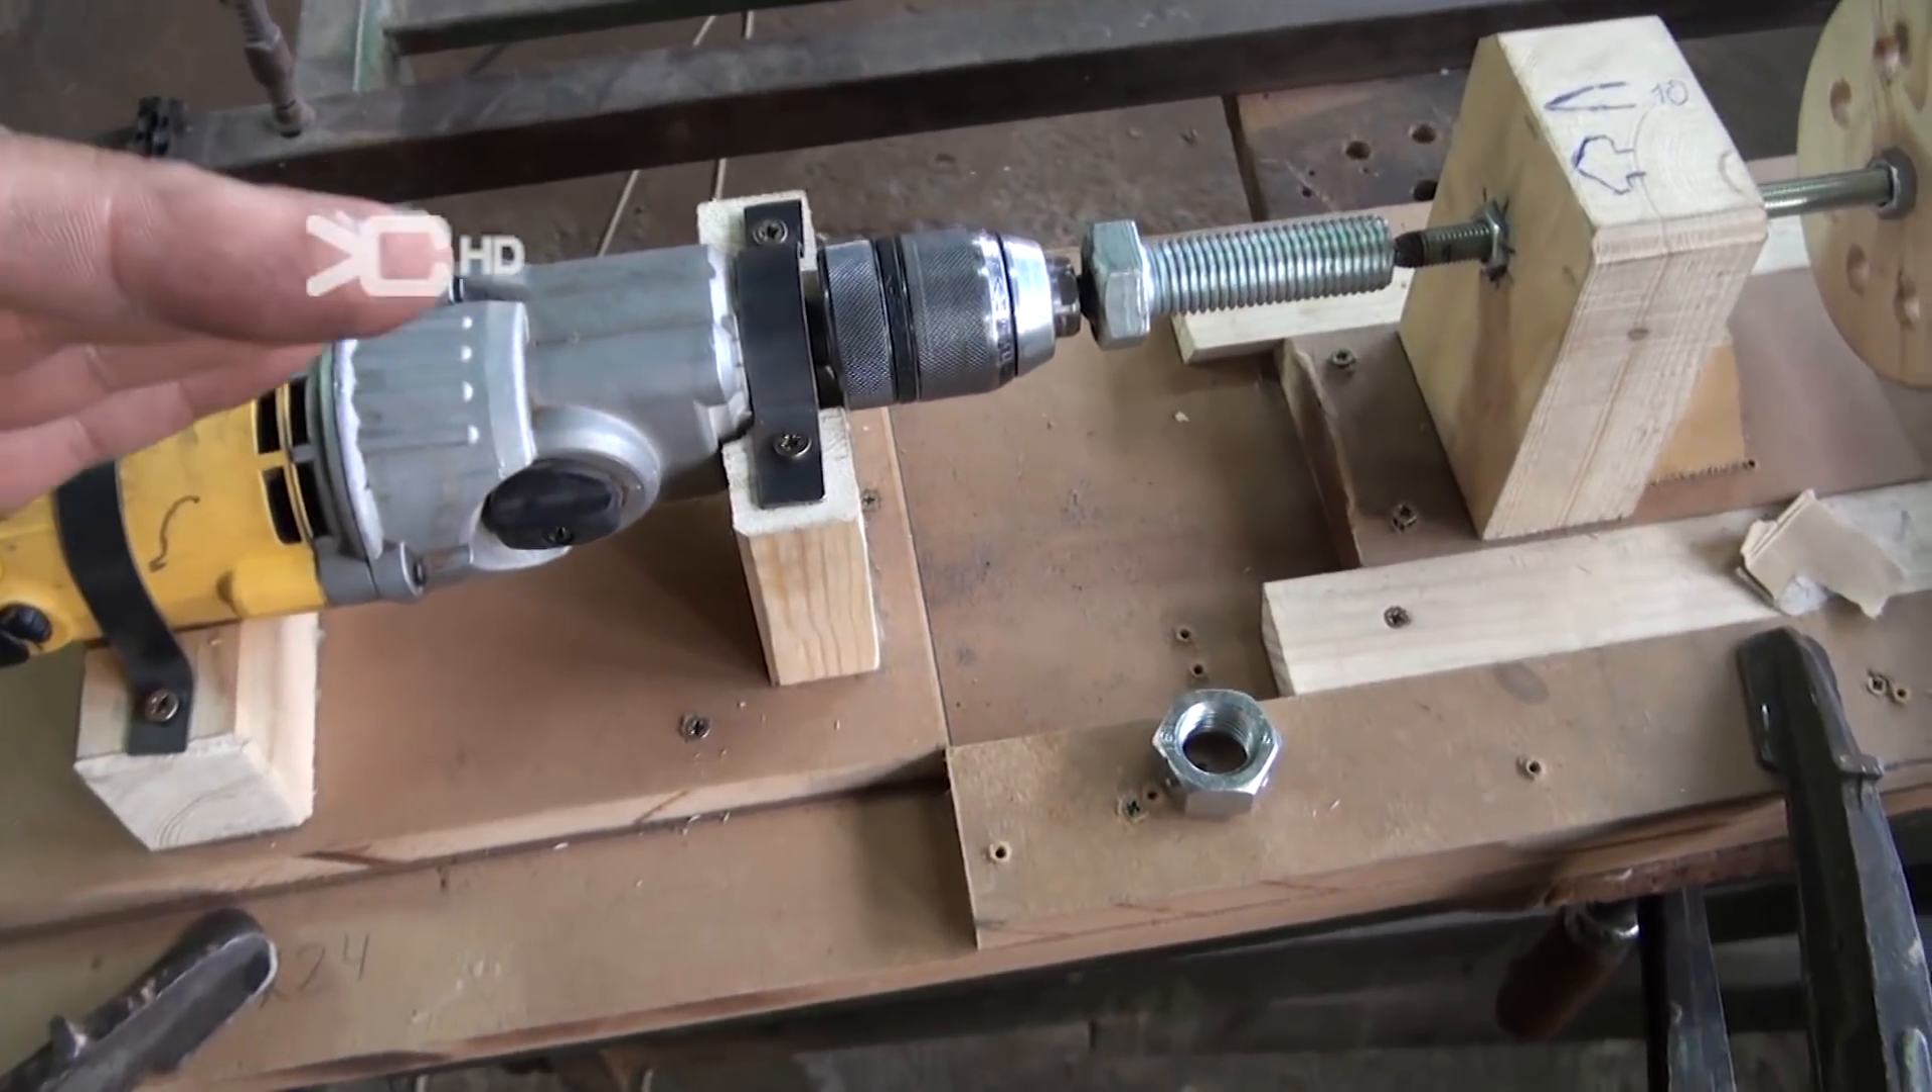Ya tenemos el tornillo sujeto en nuestro torno casero.